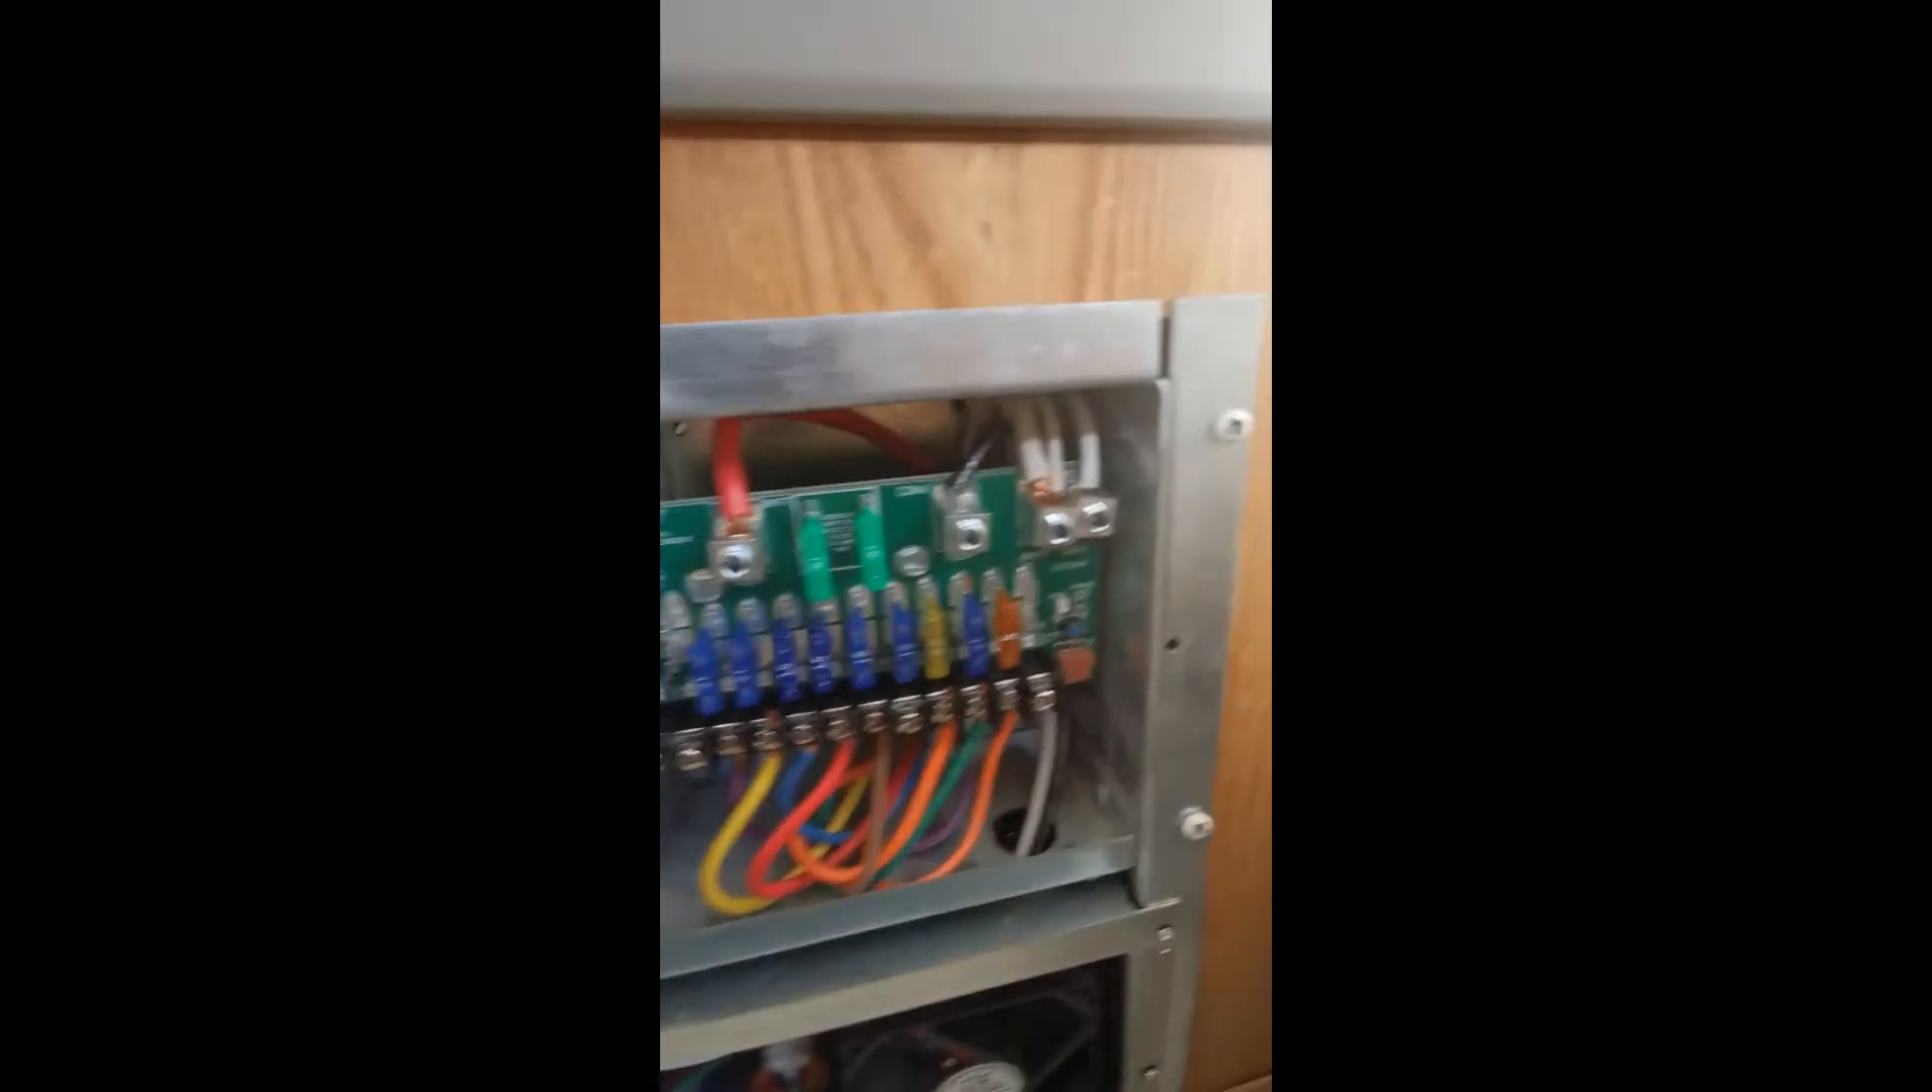Wires are pulled through everything's bolted in we've got our wires connected.